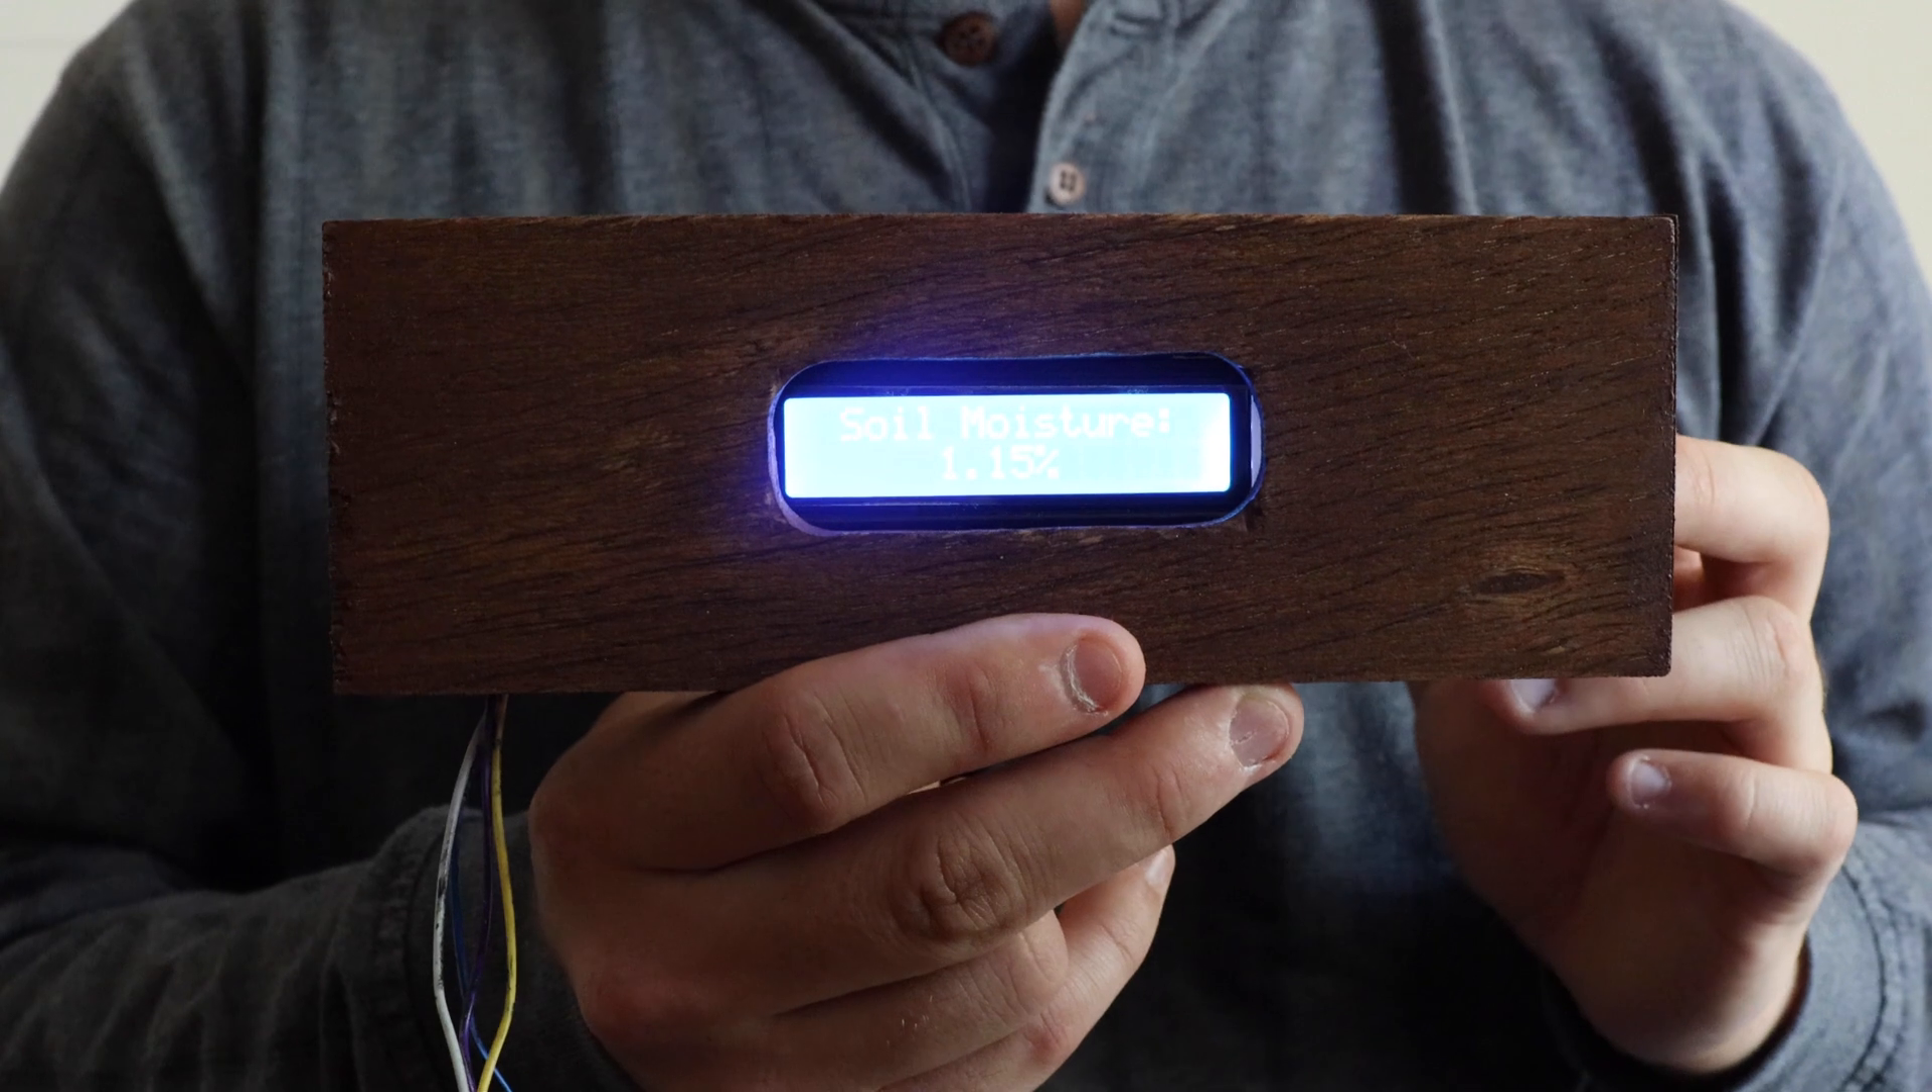And so this is what it looks like with the lcd in there.